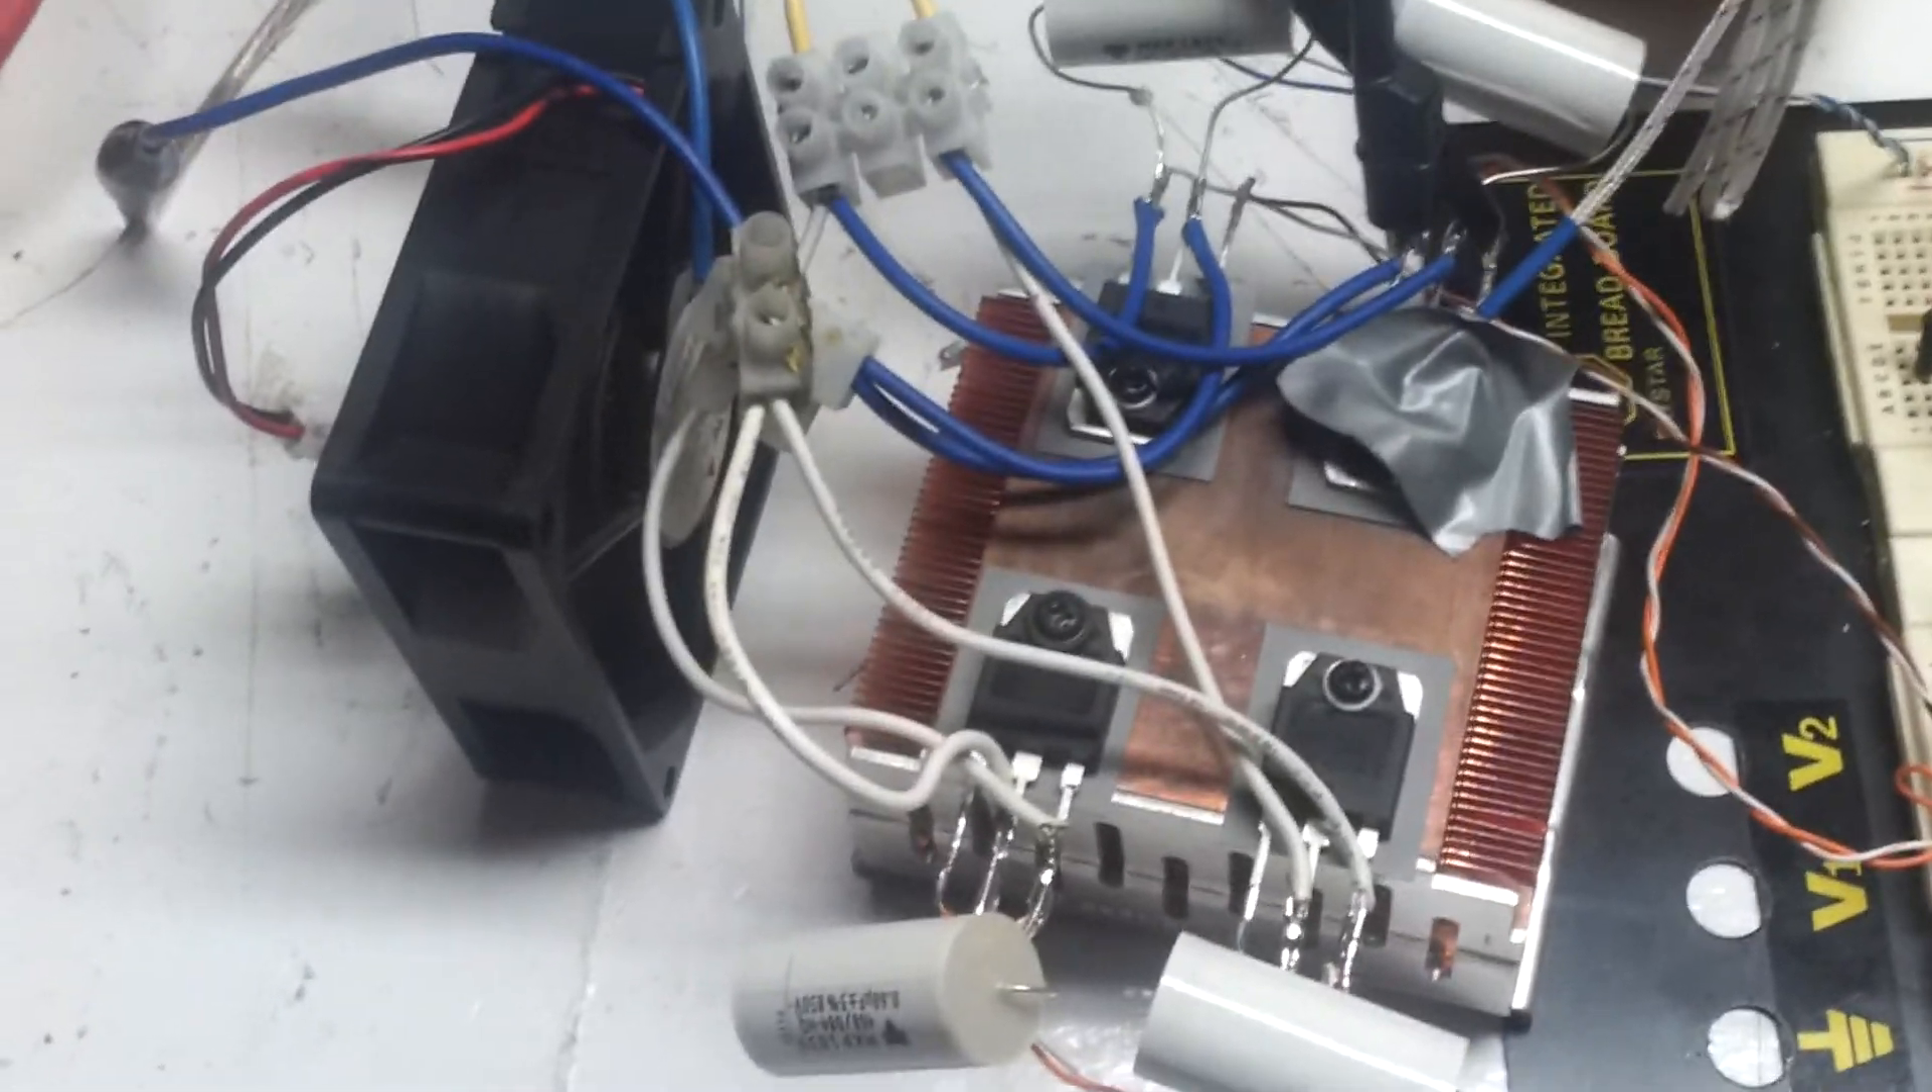Yeah, so that fan's not even attached, it's just sort of blowing air through it.